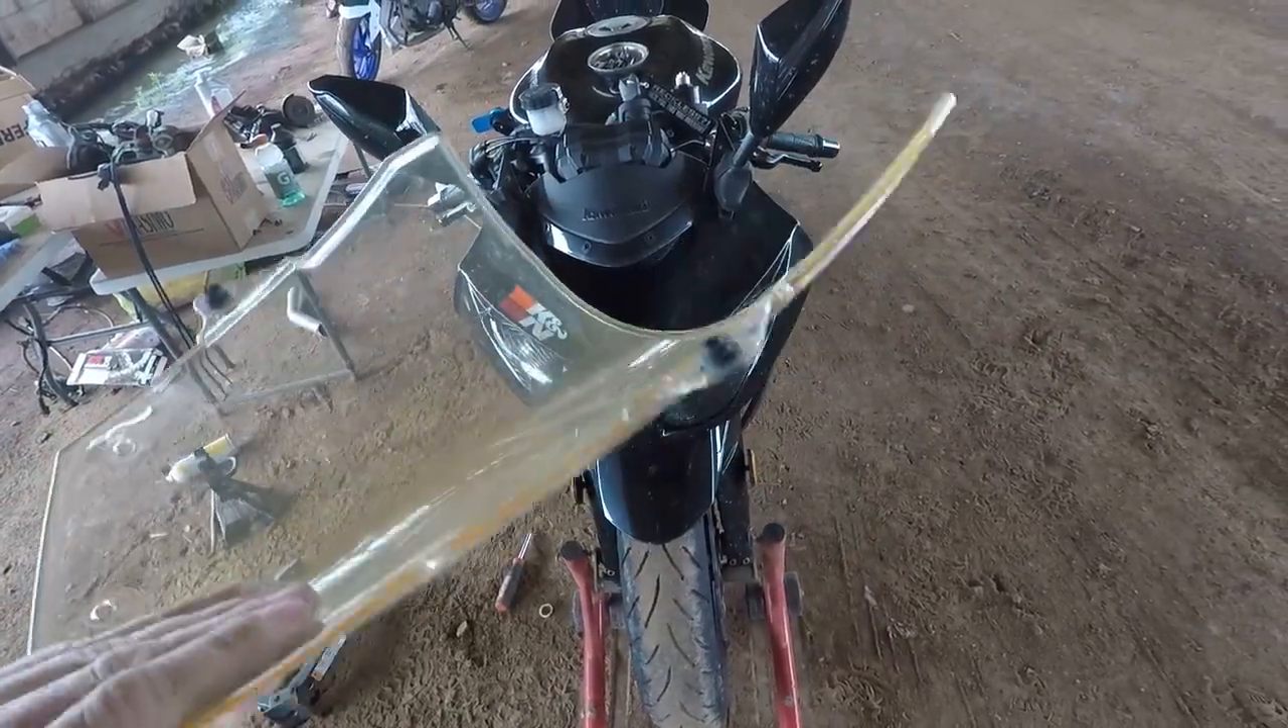I got the windscreen off just a couple screws.